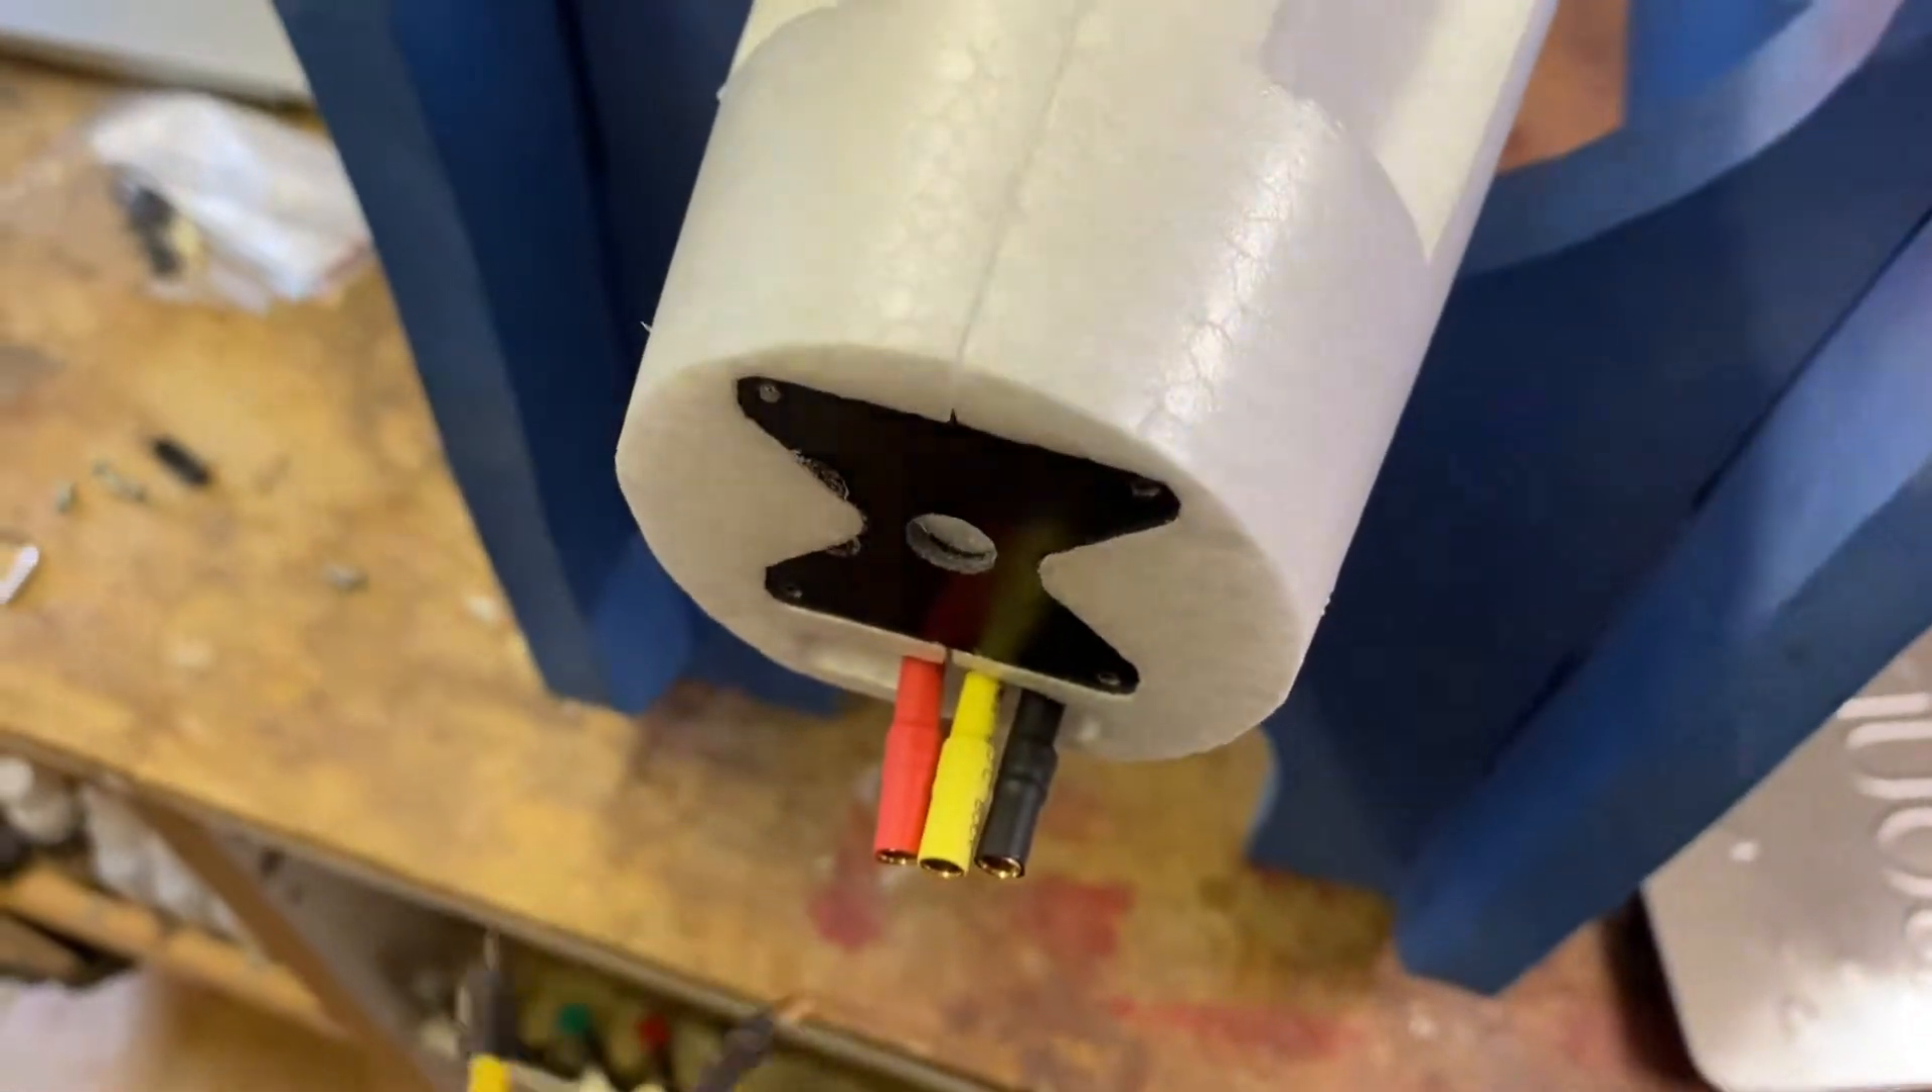But it's one of the FMS Predator ESCs, I've pushed the wires out the front, I'm going to connect them up just as per the colours really, and then screw it on.